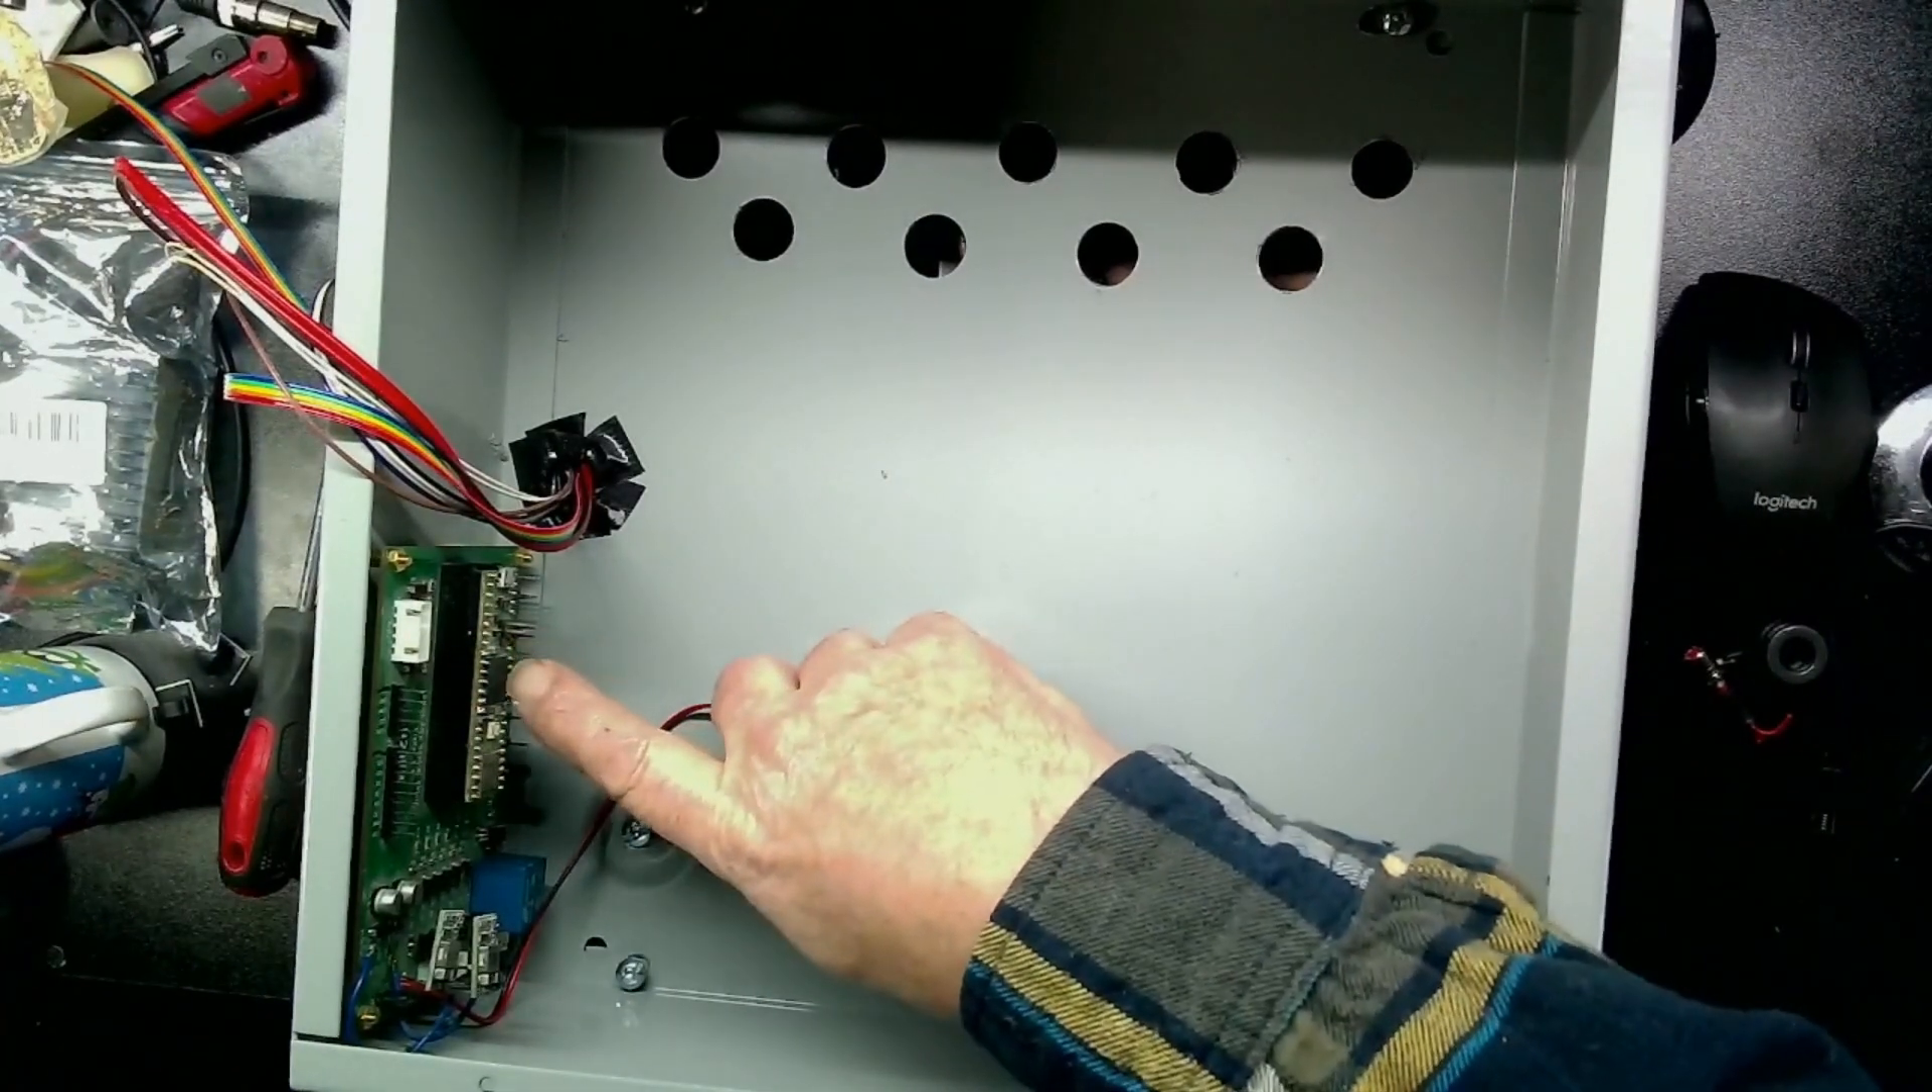I've got the control board mounted over here on the side.